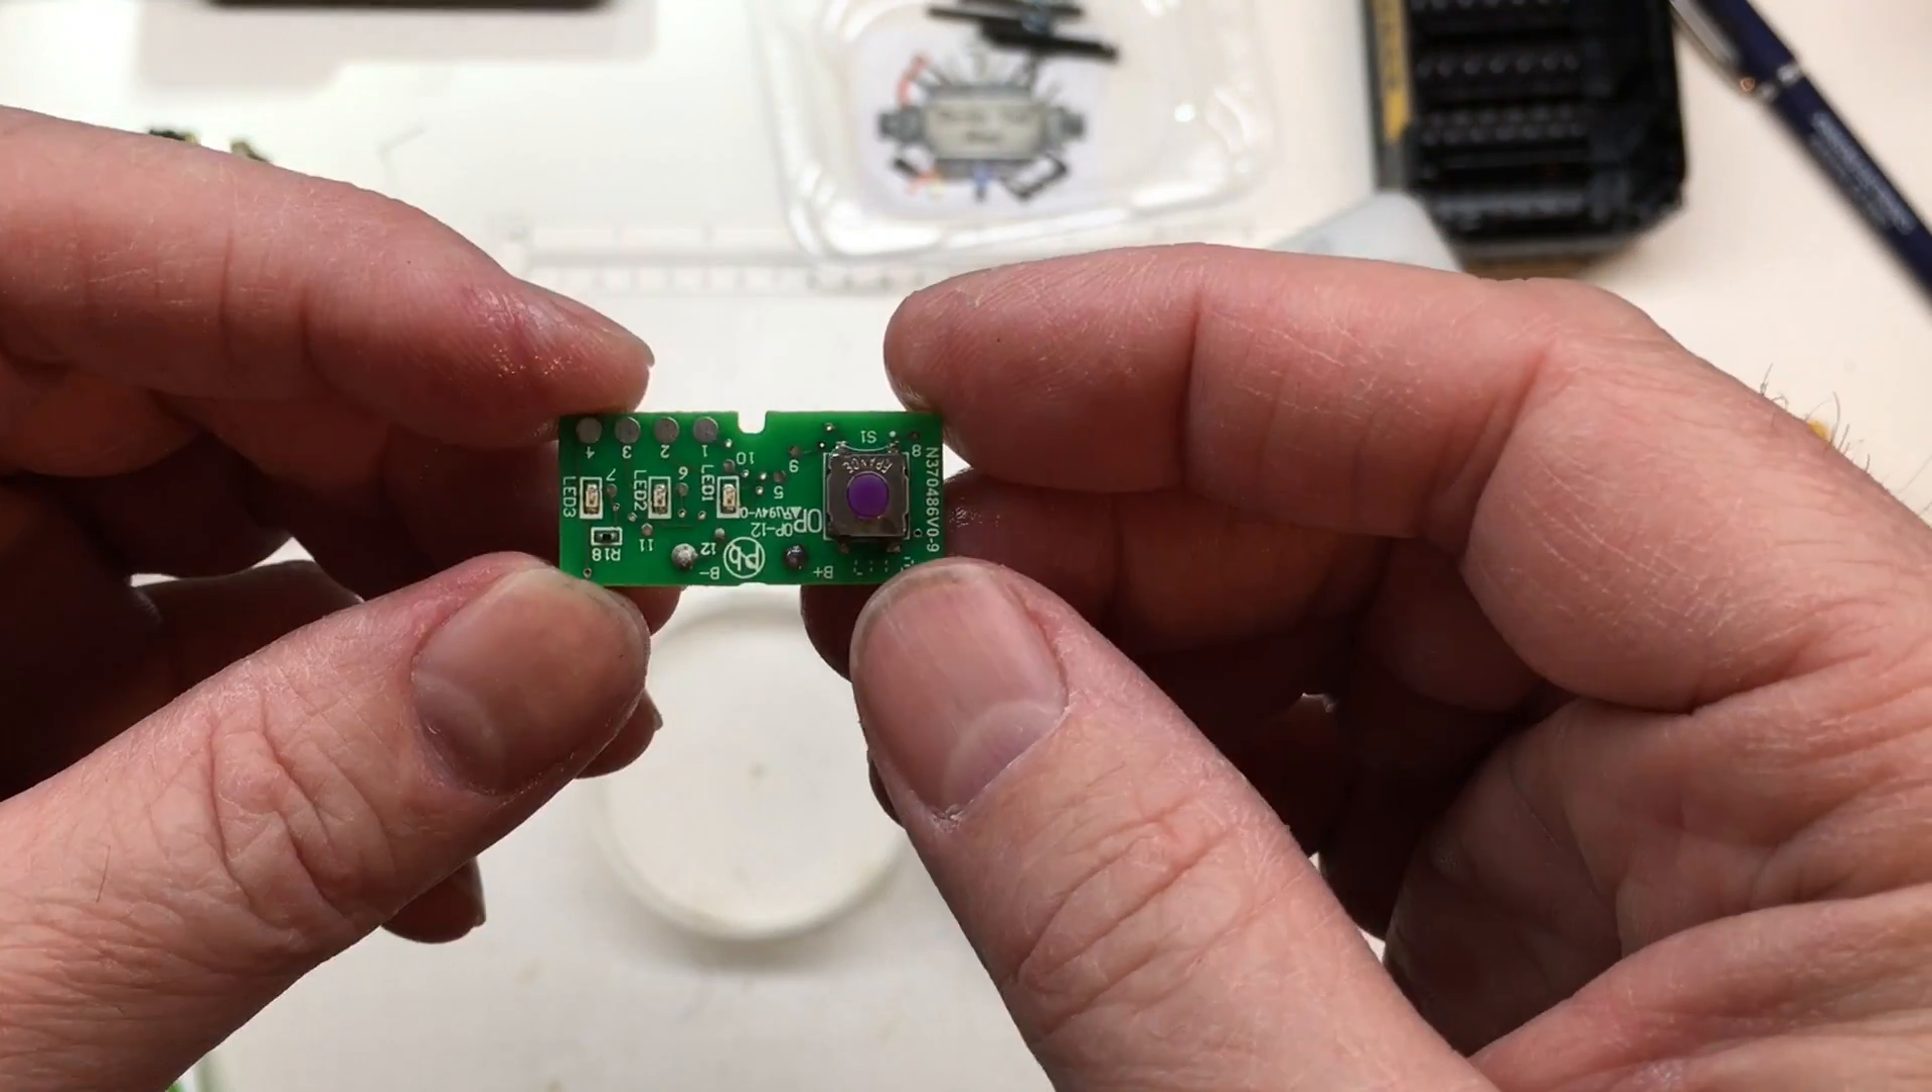Just went ahead and took this board off so we could clean it better with the vinegar and now we're gonna clean it all up good with alcohol and it's just gonna be able to to be cleaned up better.